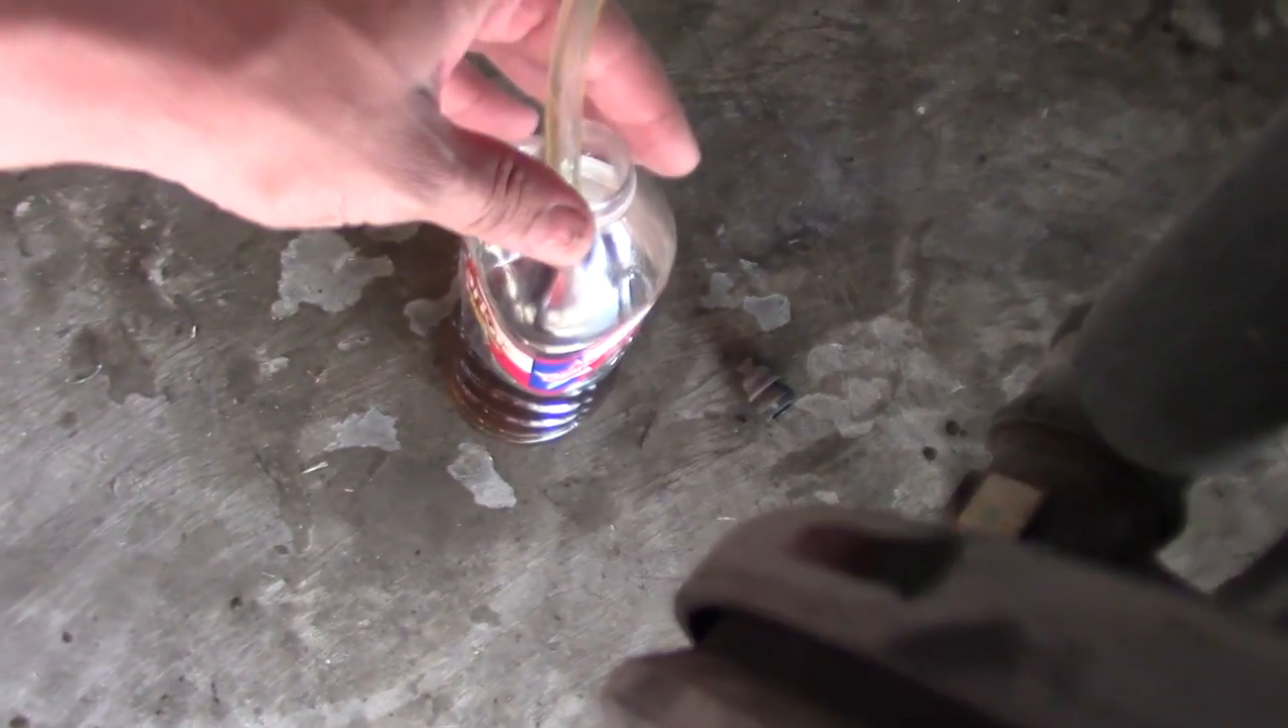I have this plastic tubing hooked up going down just to a water bottle with a little bit of brake fluid inside of it.